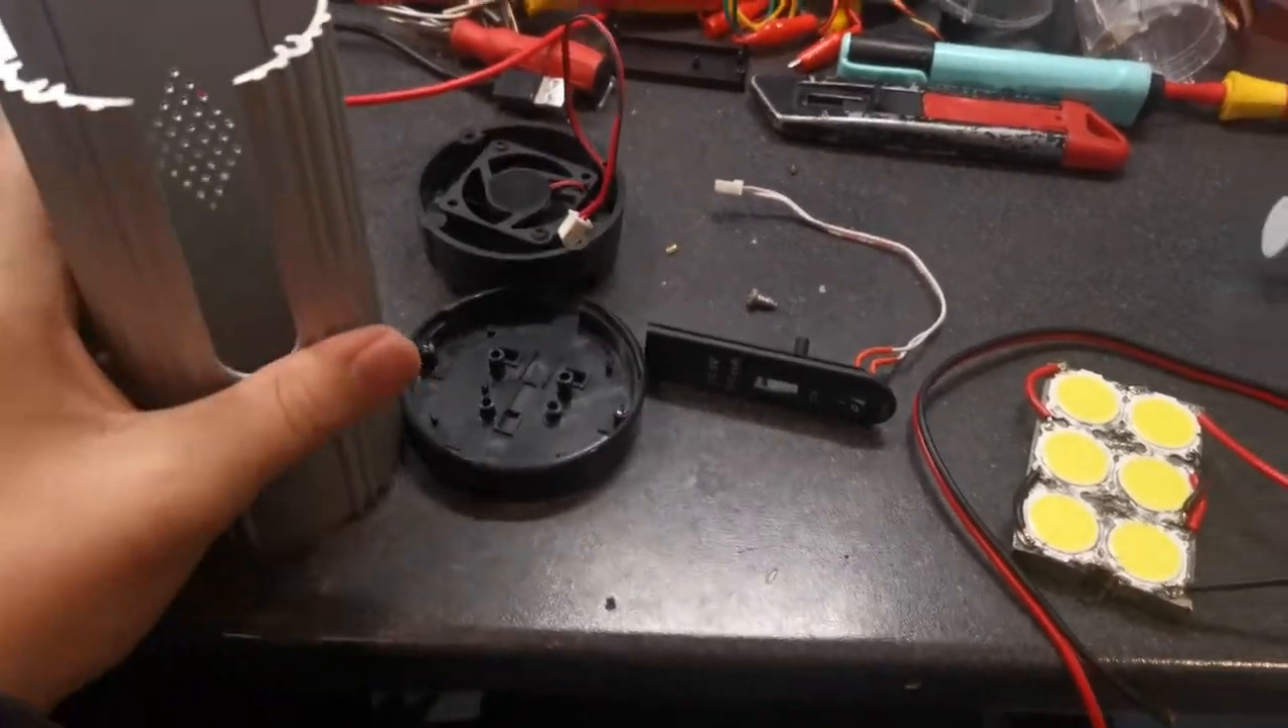Okay so we've stripped down to the bare components.